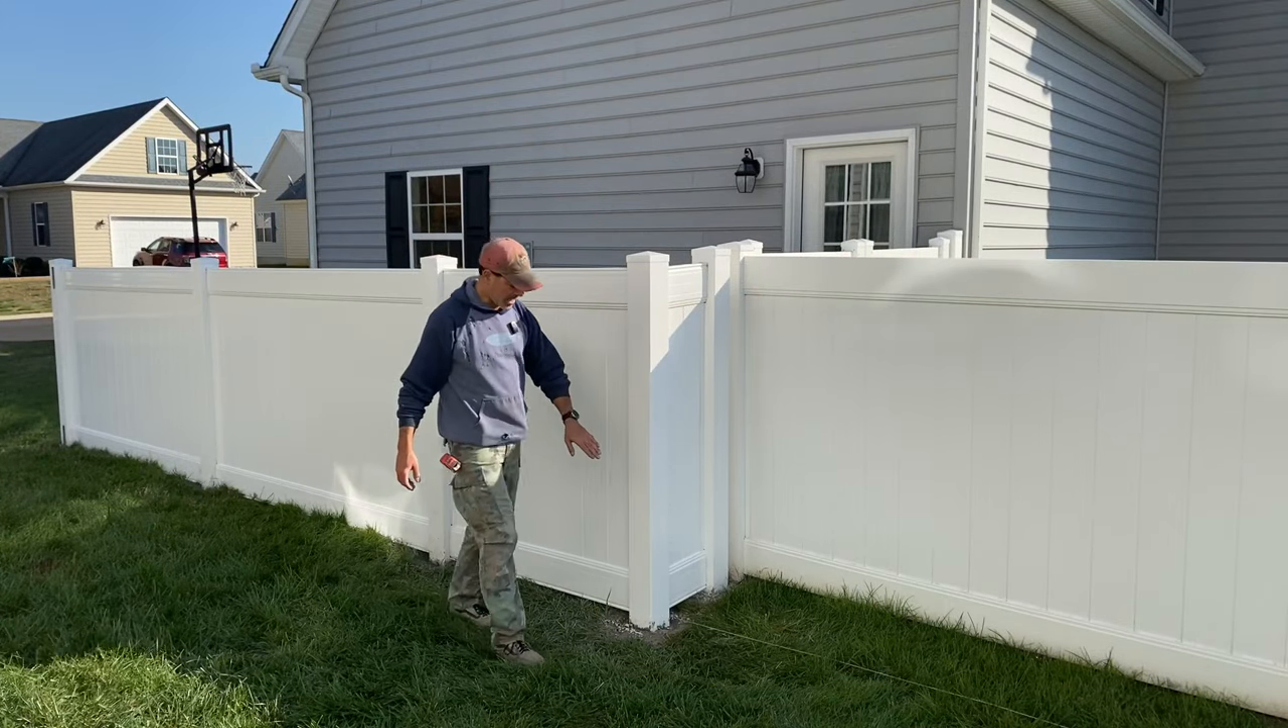All of the fencing has been put up.